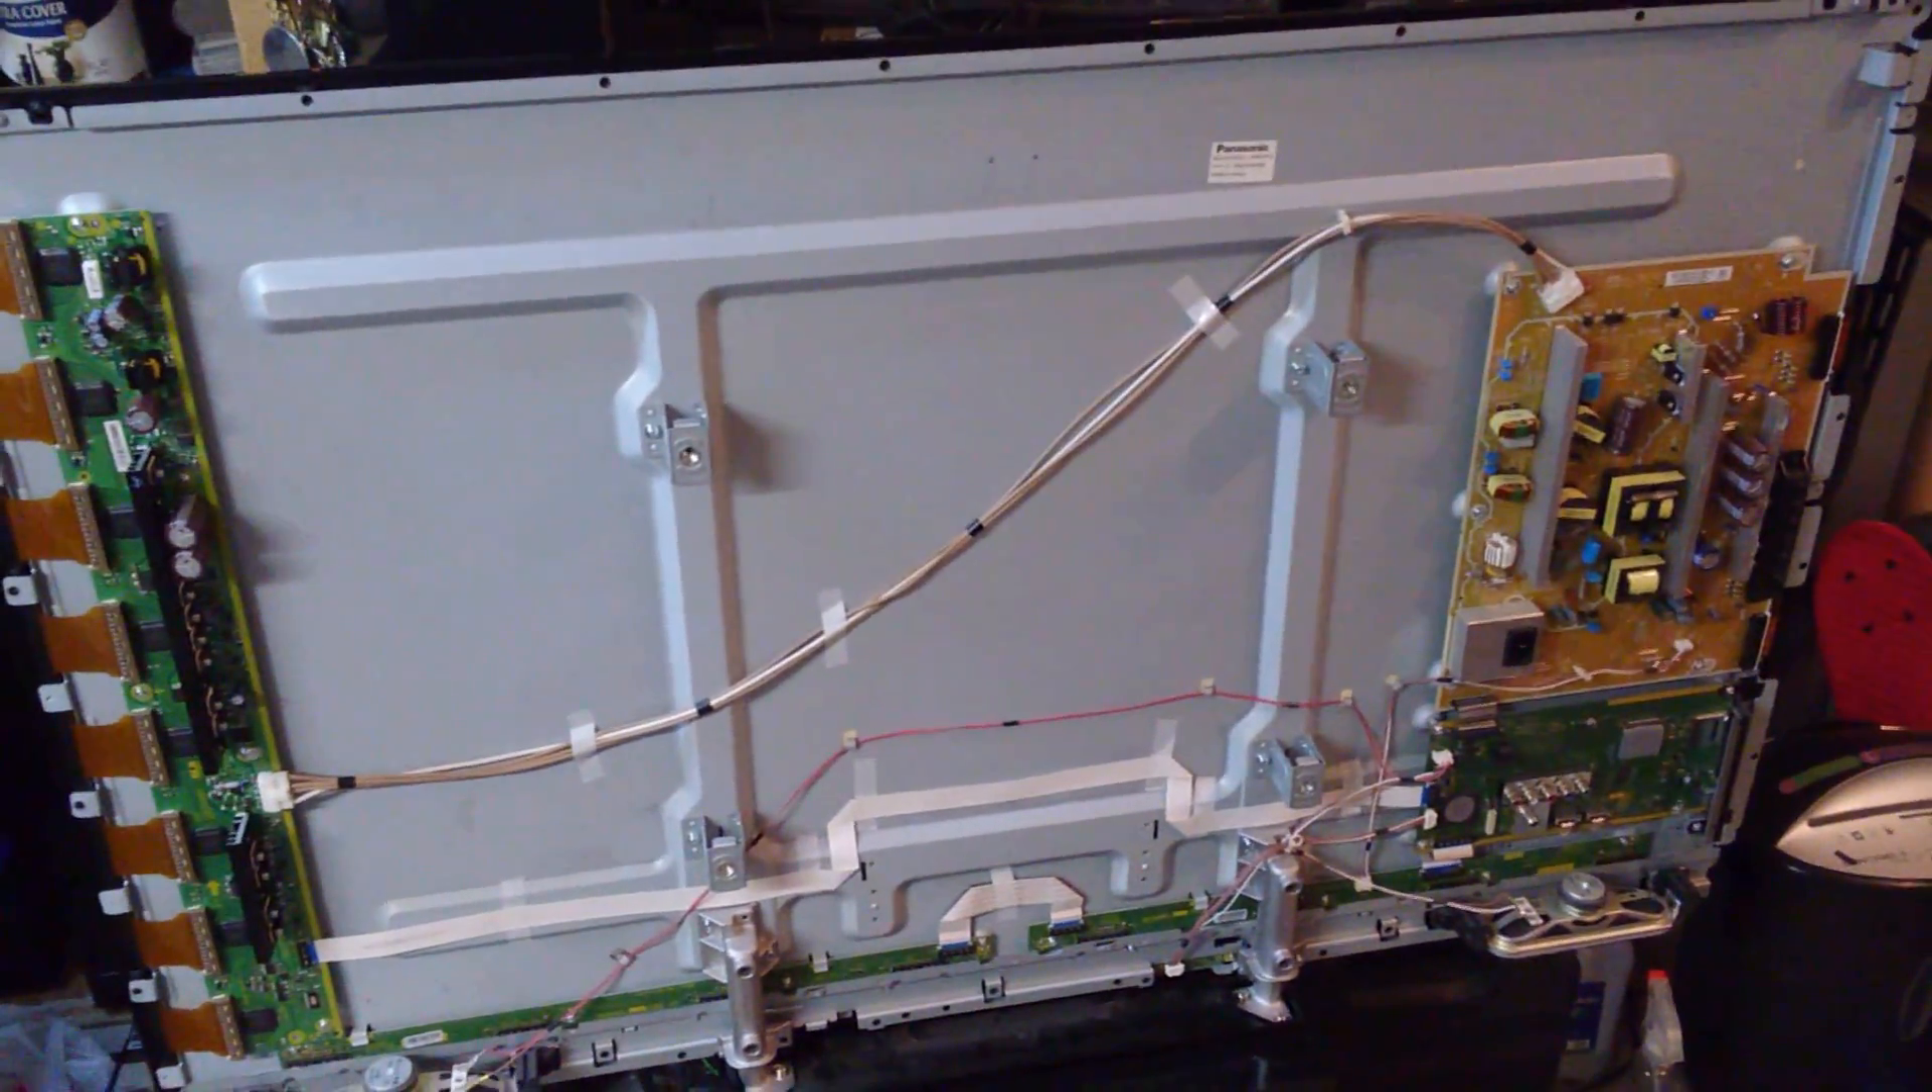We've got the back panel off here.